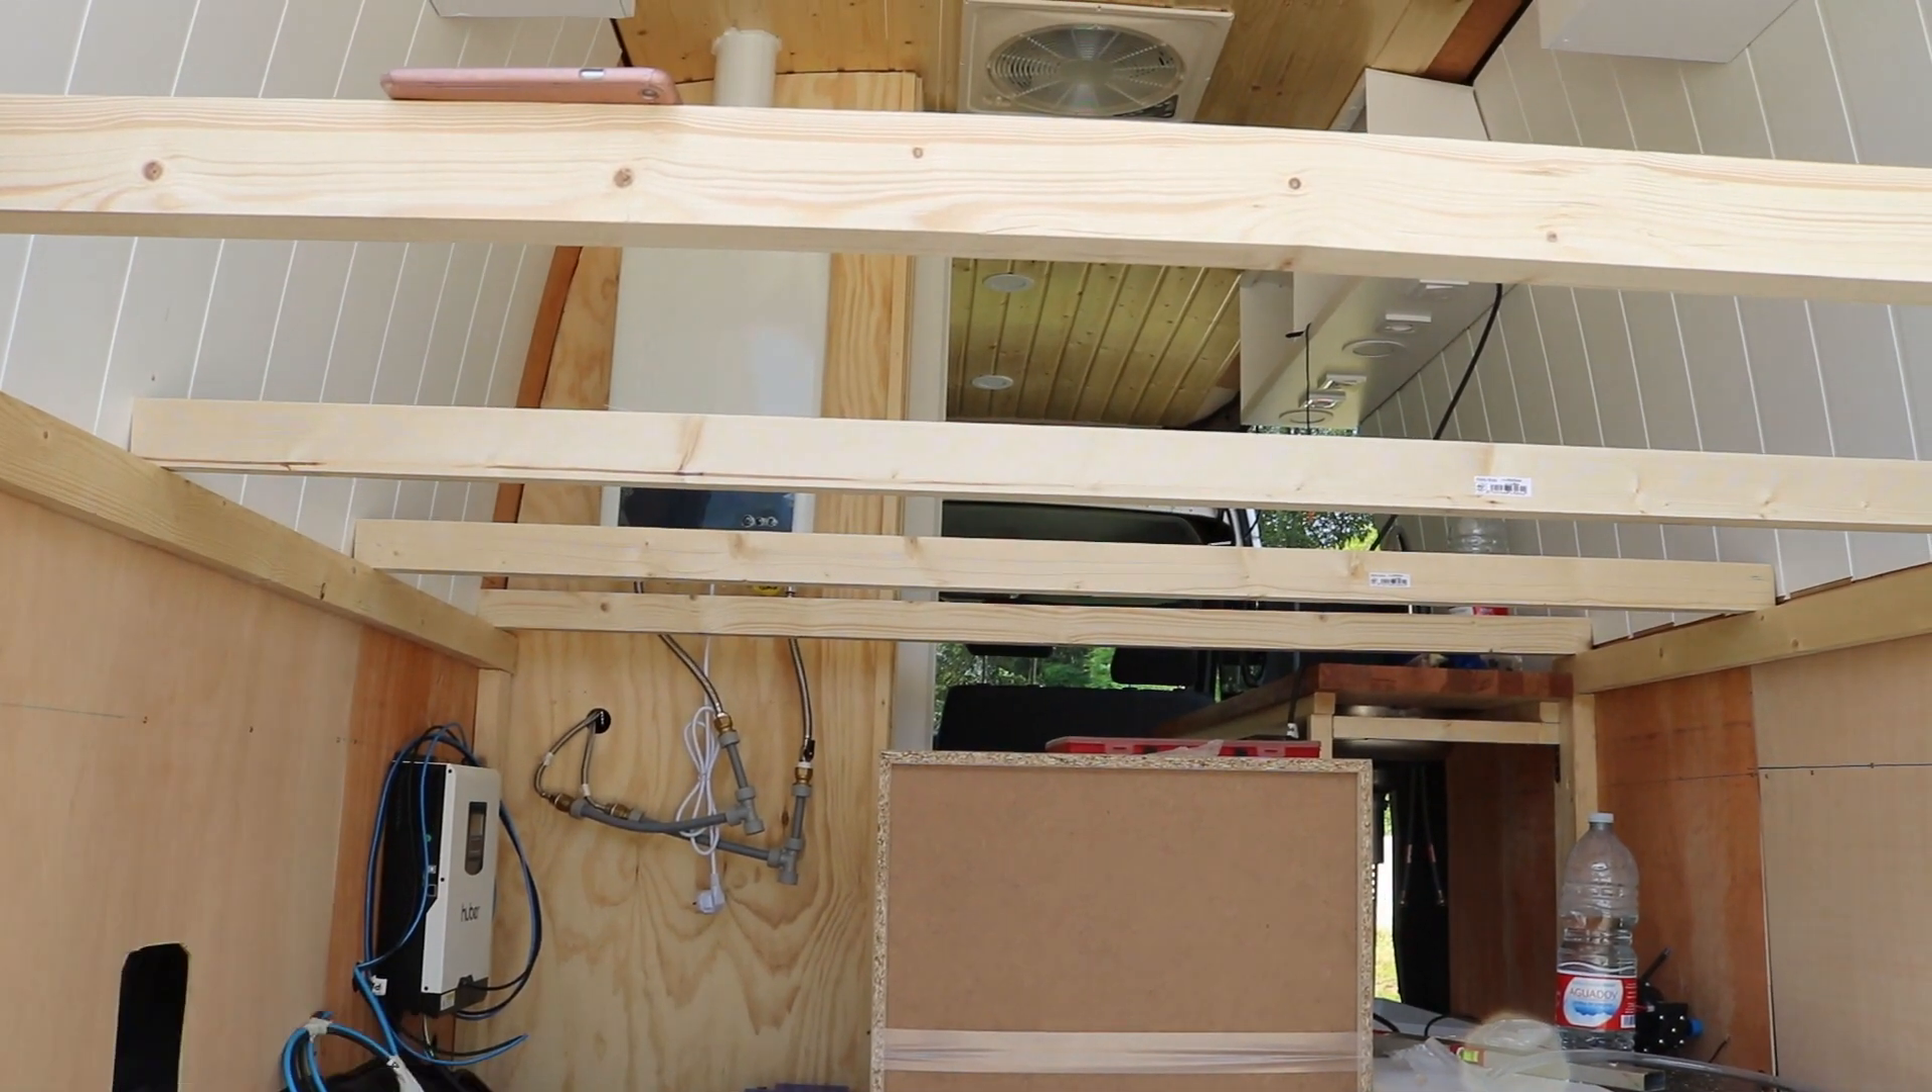Ya tenemos puestos los cuatro rastreles de la cama y ahora tenemos que poner las patas.